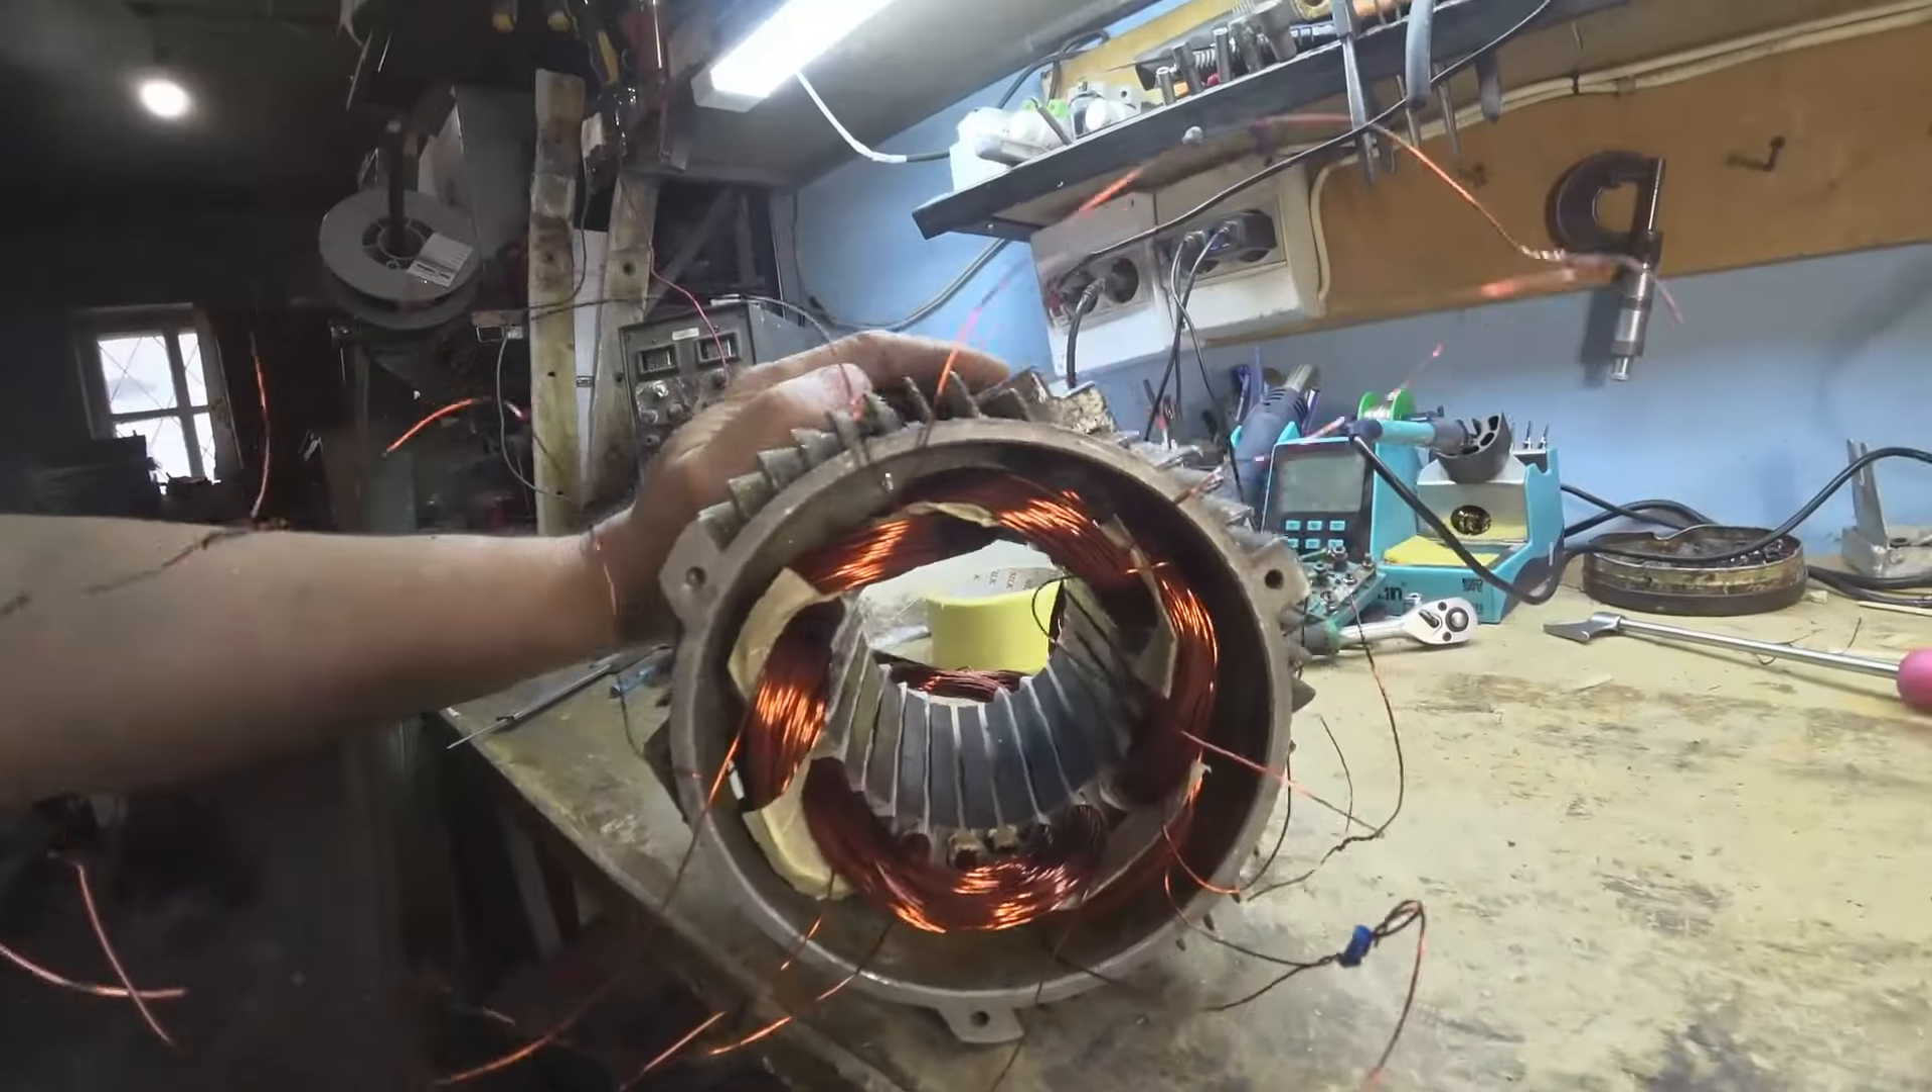Все обмотки на месте осталось это все скоммутировать увязать.